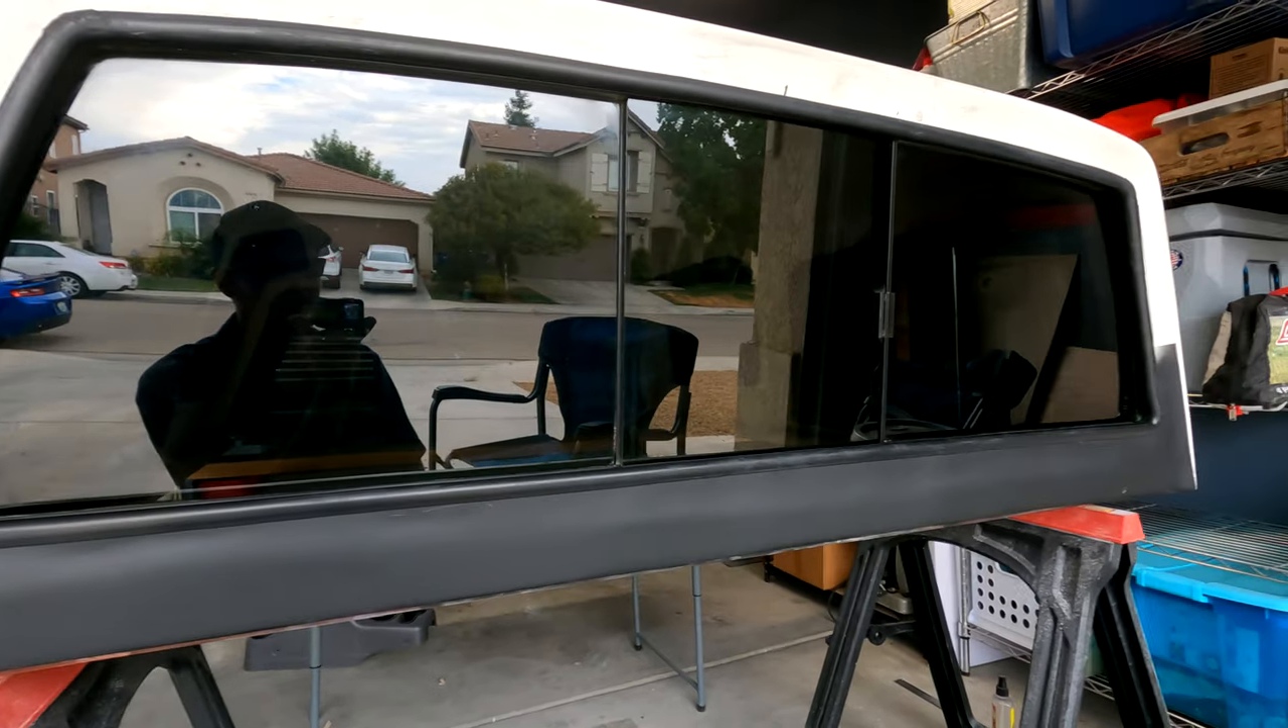Well, as you guys can see, the fiberglass is done and the window is installed.